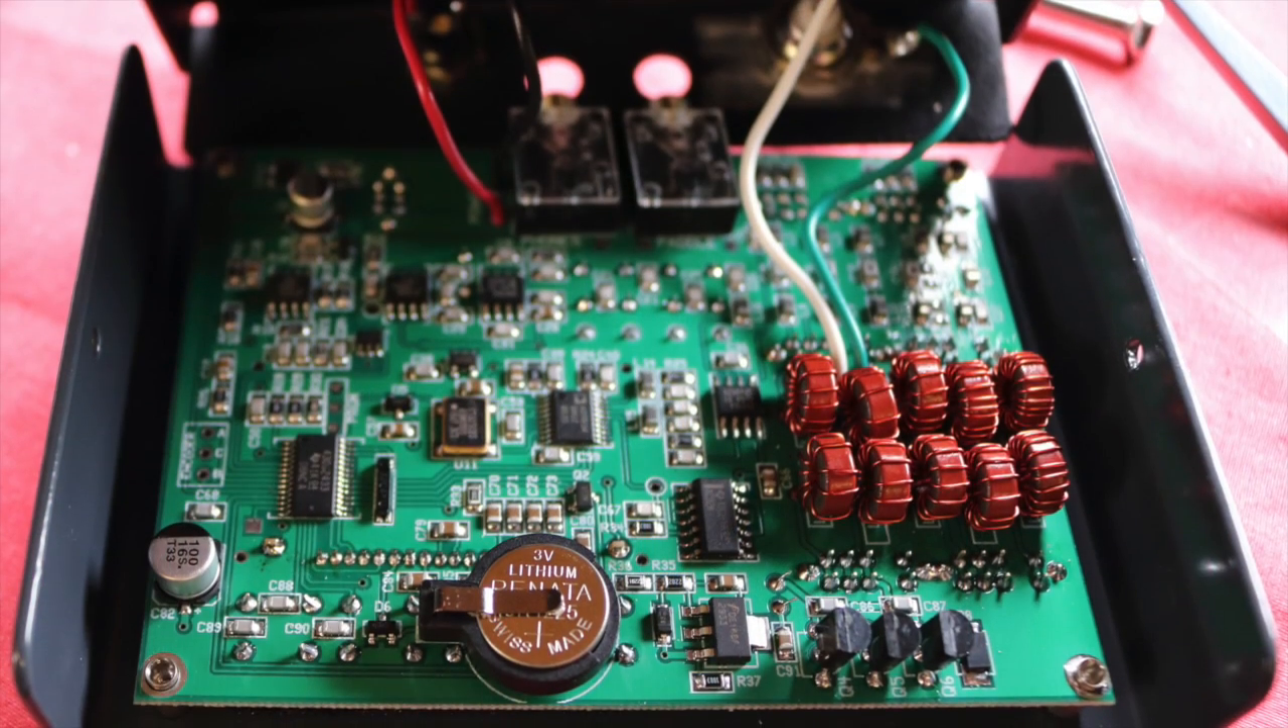For clarity the battery is installed with the positive side facing upwards.